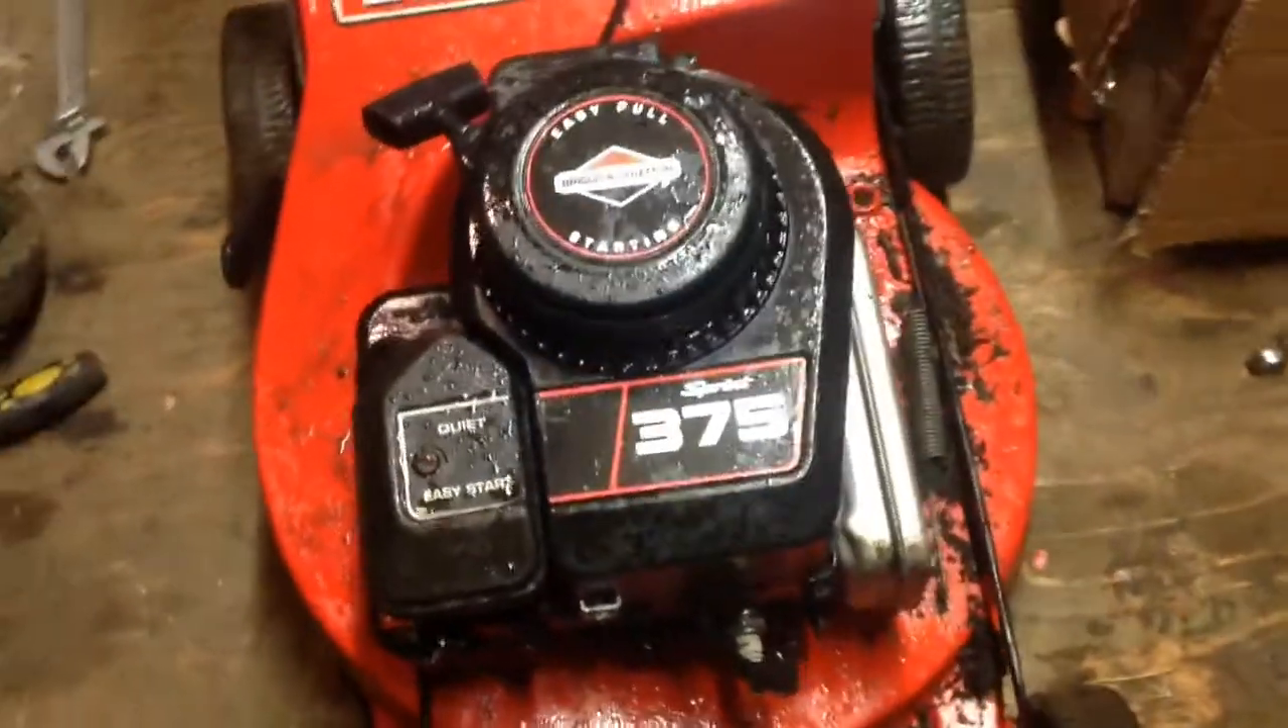Here we are, the engine is all on now.